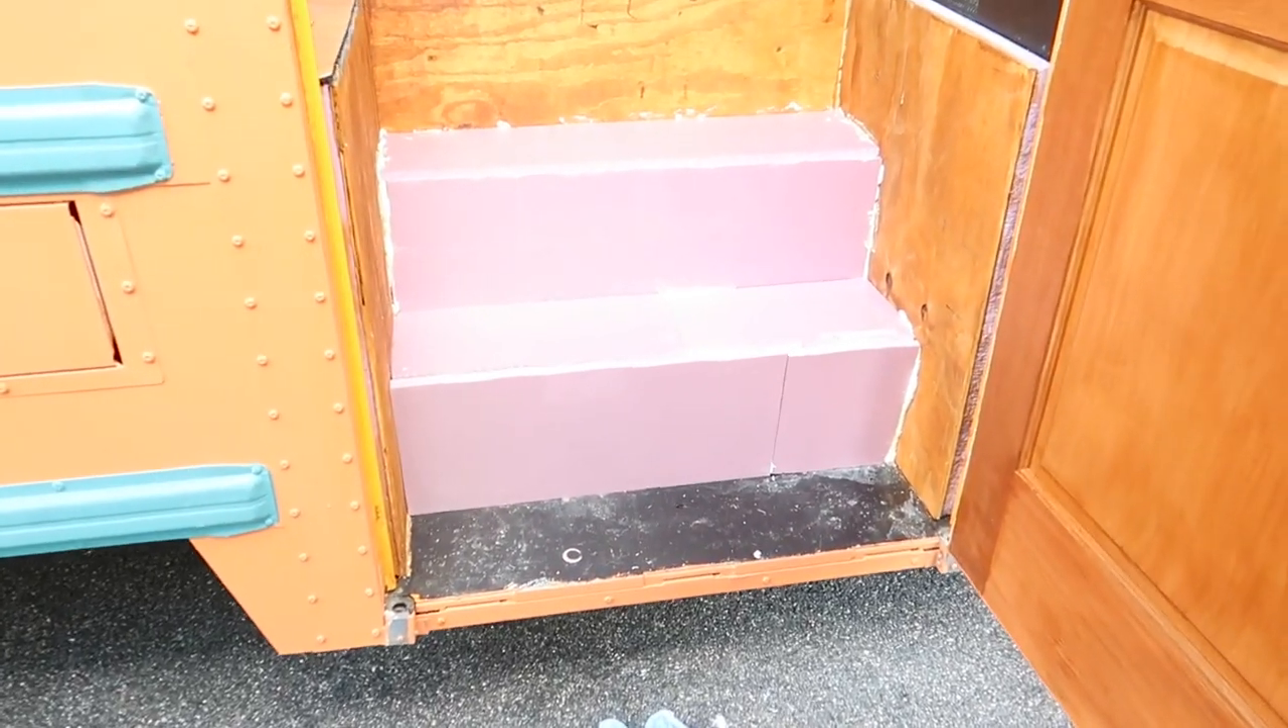All right the rest of the steps are now glued in and I went around with some of our great stuff and filled in some of the bigger gaps which will trim up when we put plywood in.